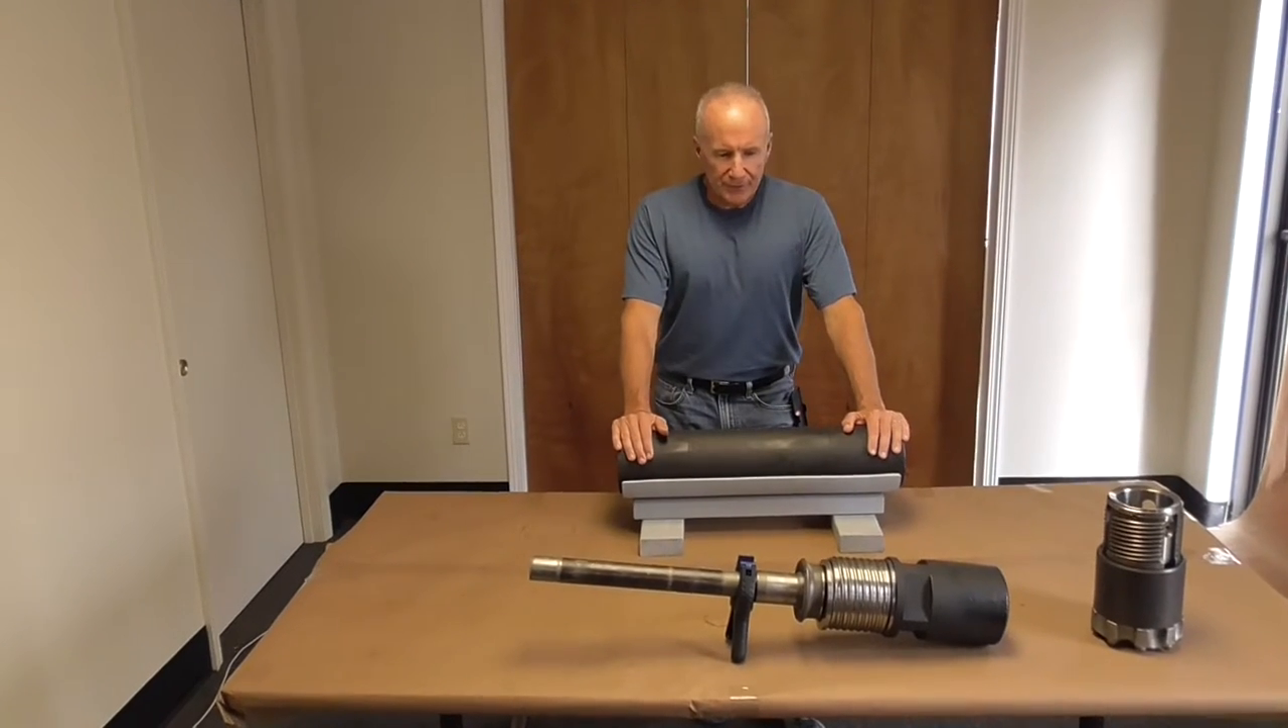We've got the bit and chuck assembly taken out.